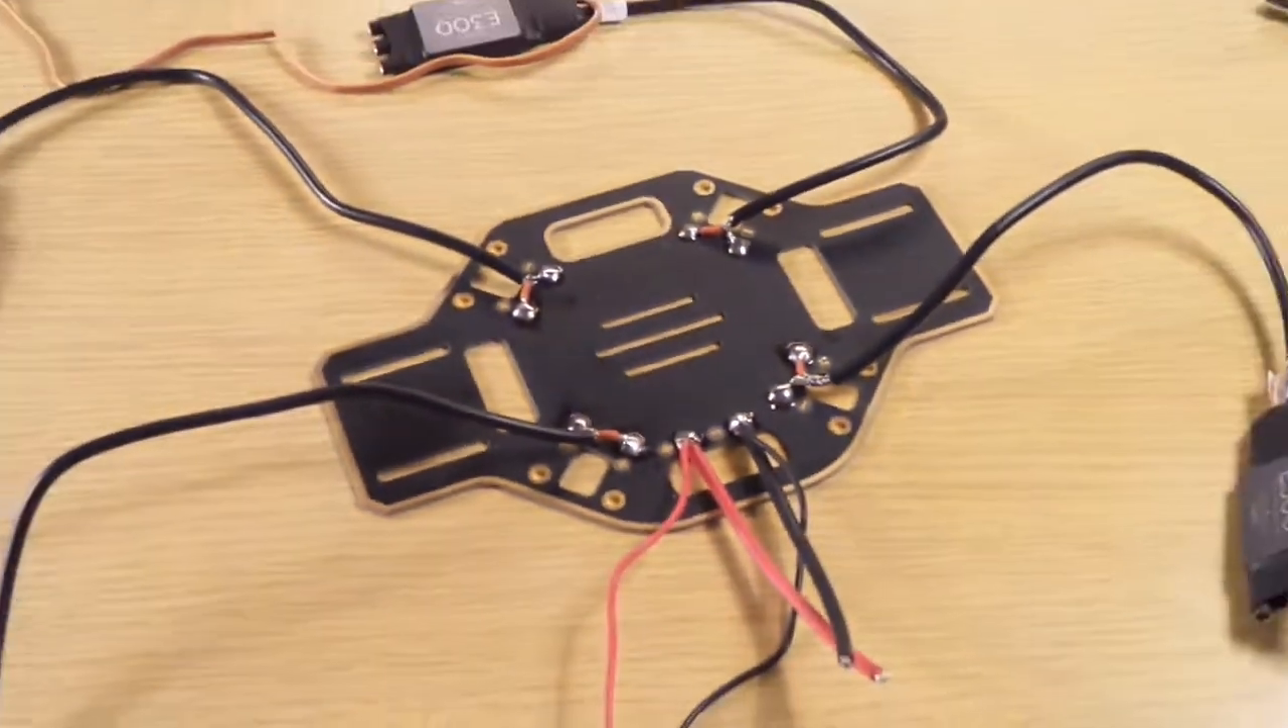Now we have finished the soldering. And this is how the quad should look now.